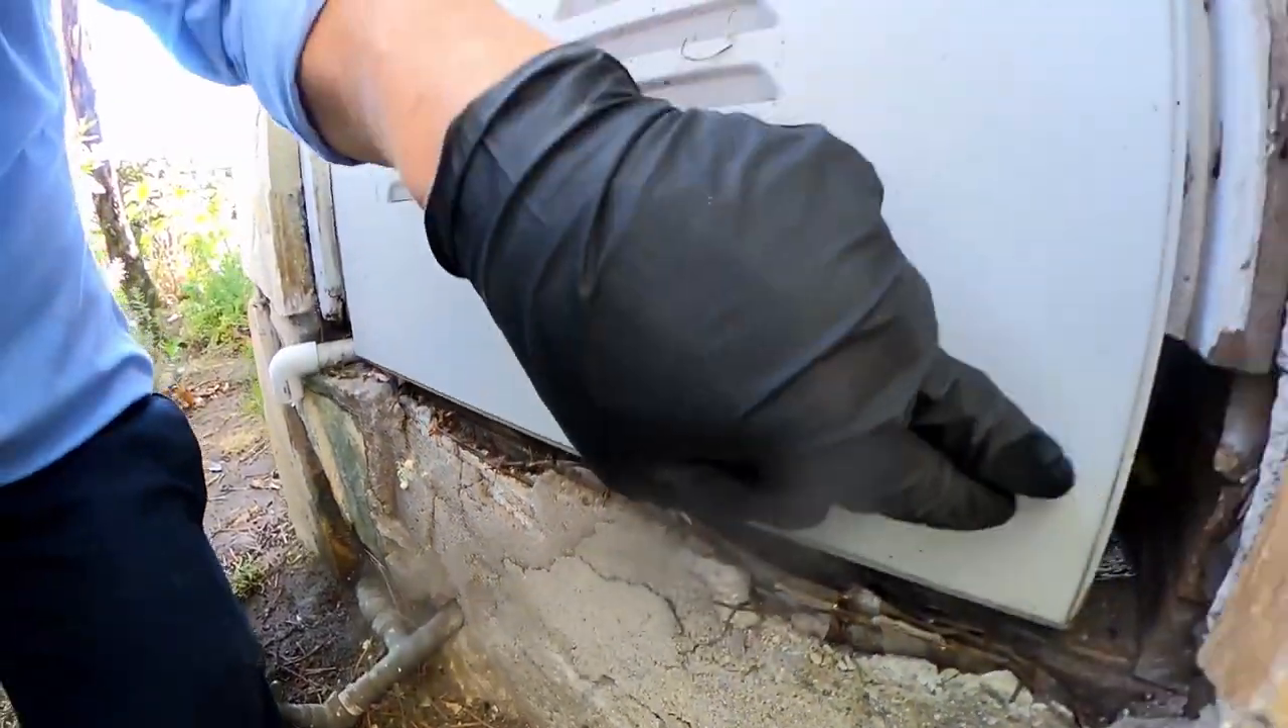We found this exterior tankless water heater closet door. The rats were coming into here through this area, which doors is a huge entry point. Look at that big gap right there, massive gap, and then at the bottom as well.